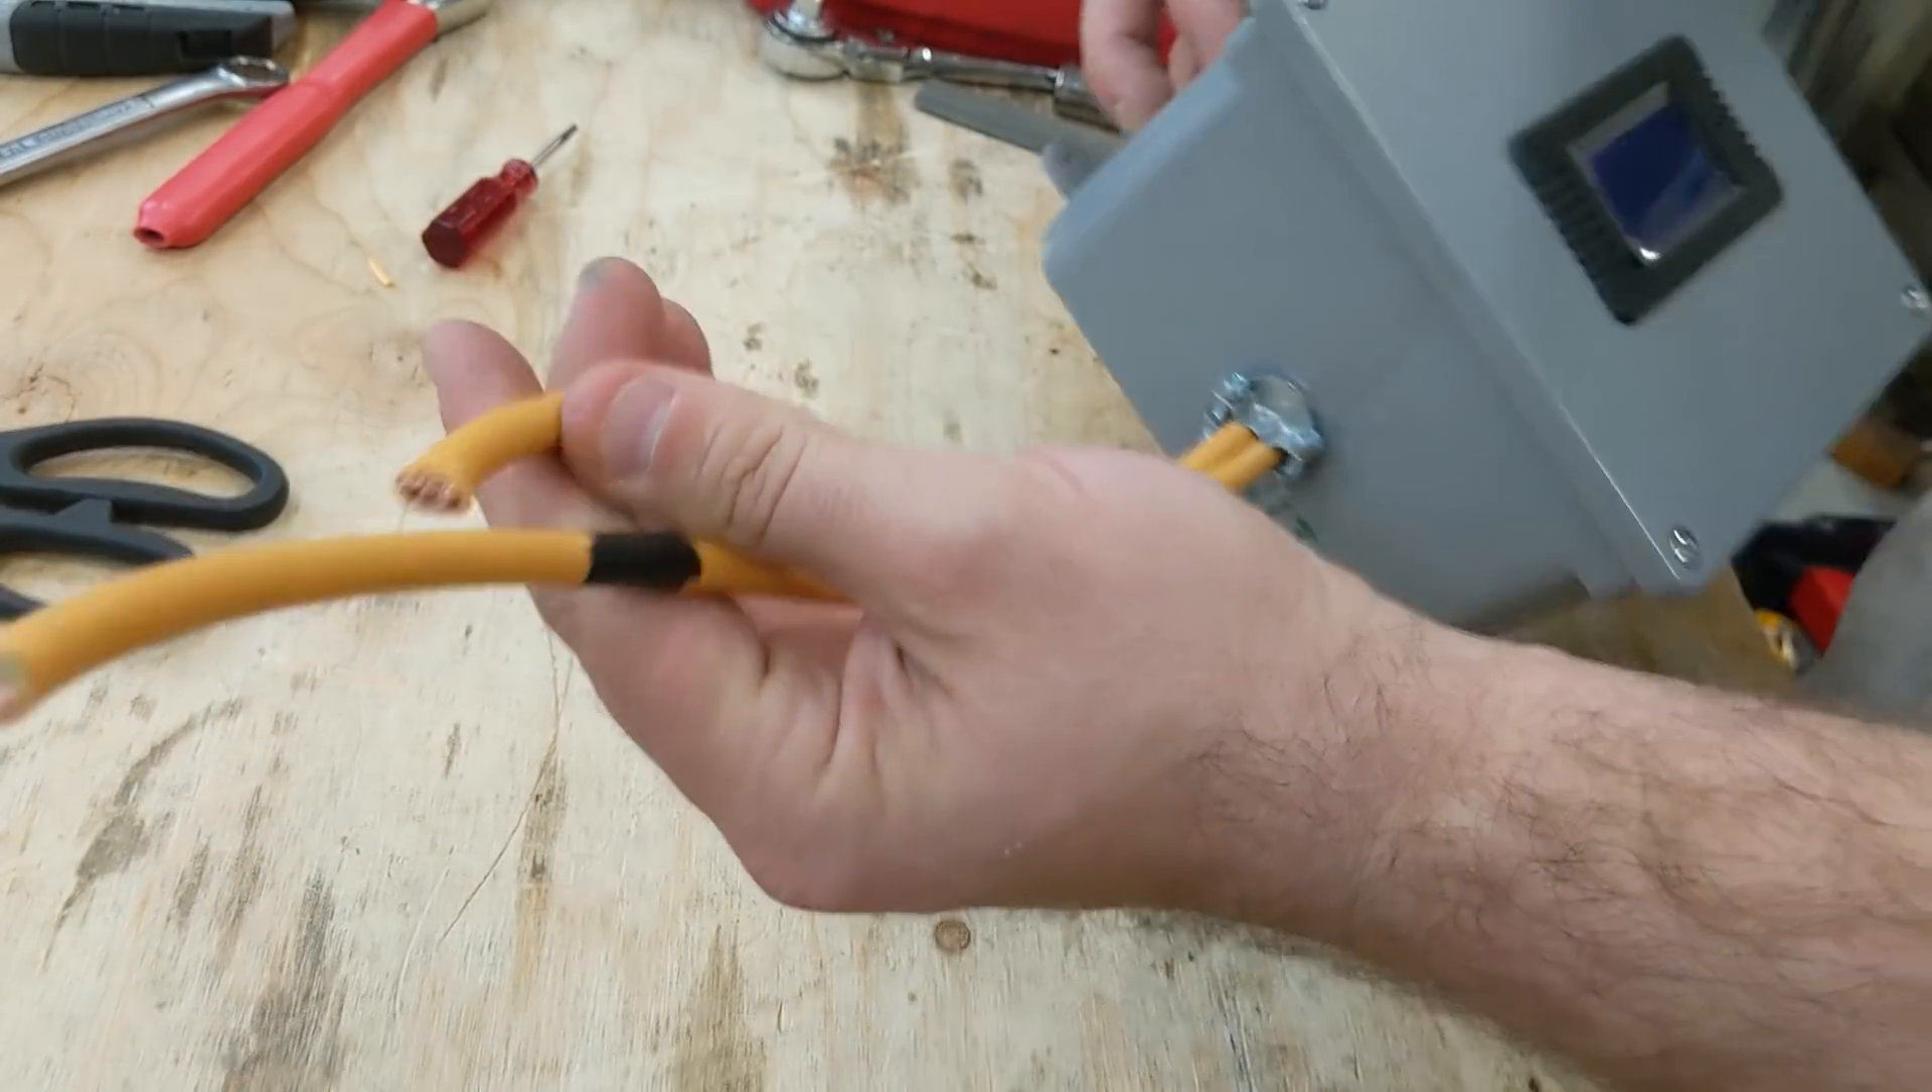So the box looks good but we still need to attach some ring terminals to these ends.